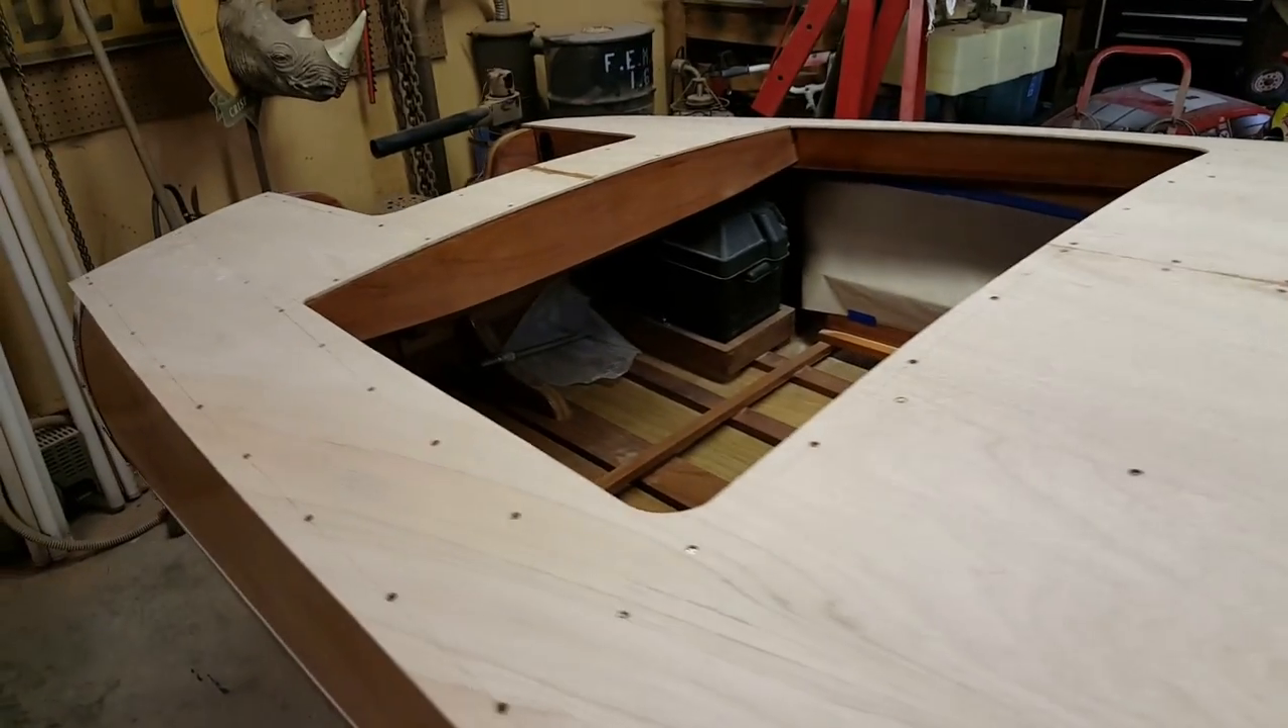We have the rear section of sub deck all glued down glued and screwed it's never coming off.